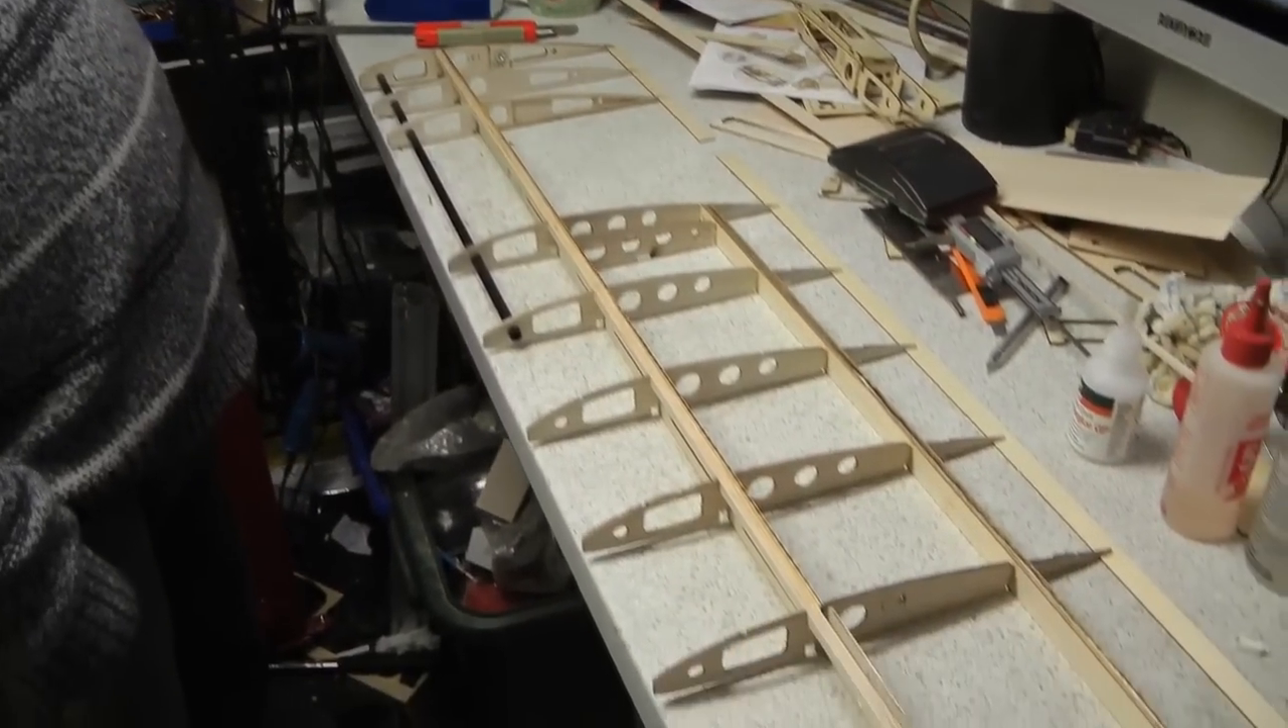Um we've basically got the wing generally sort of tacked together.